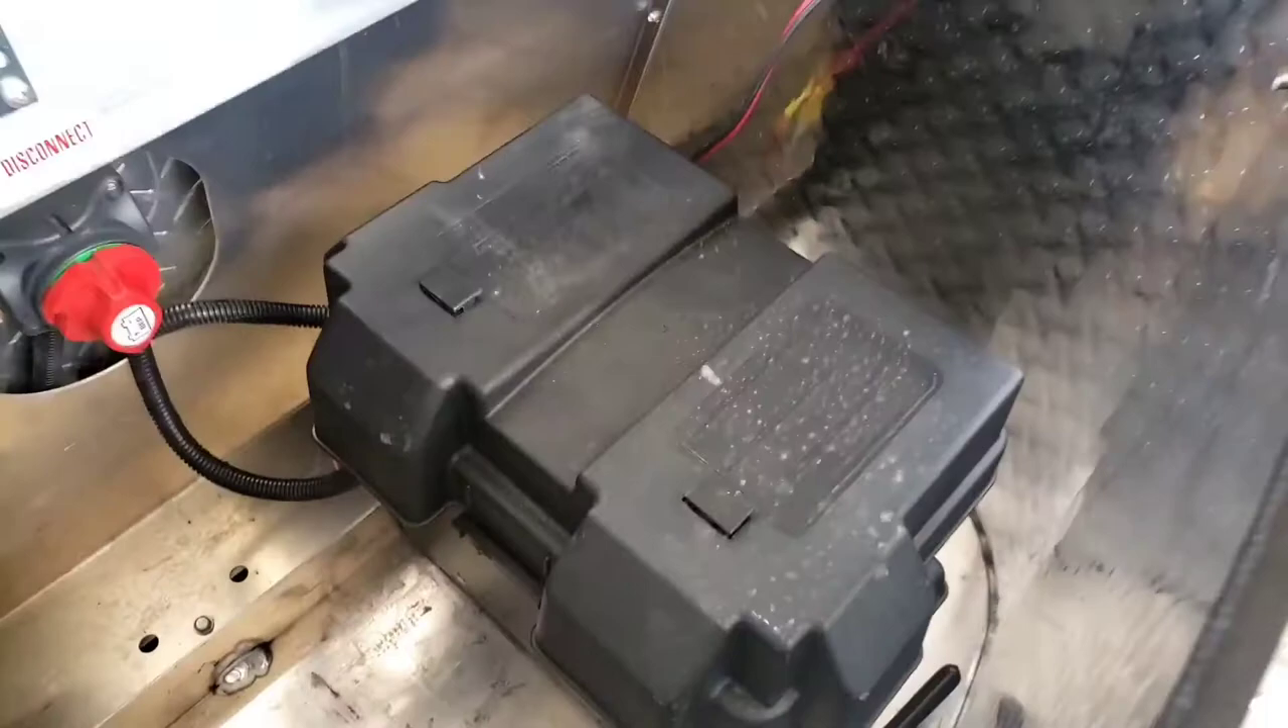Okay we have the cover back on and there's one thing I want to point out here.